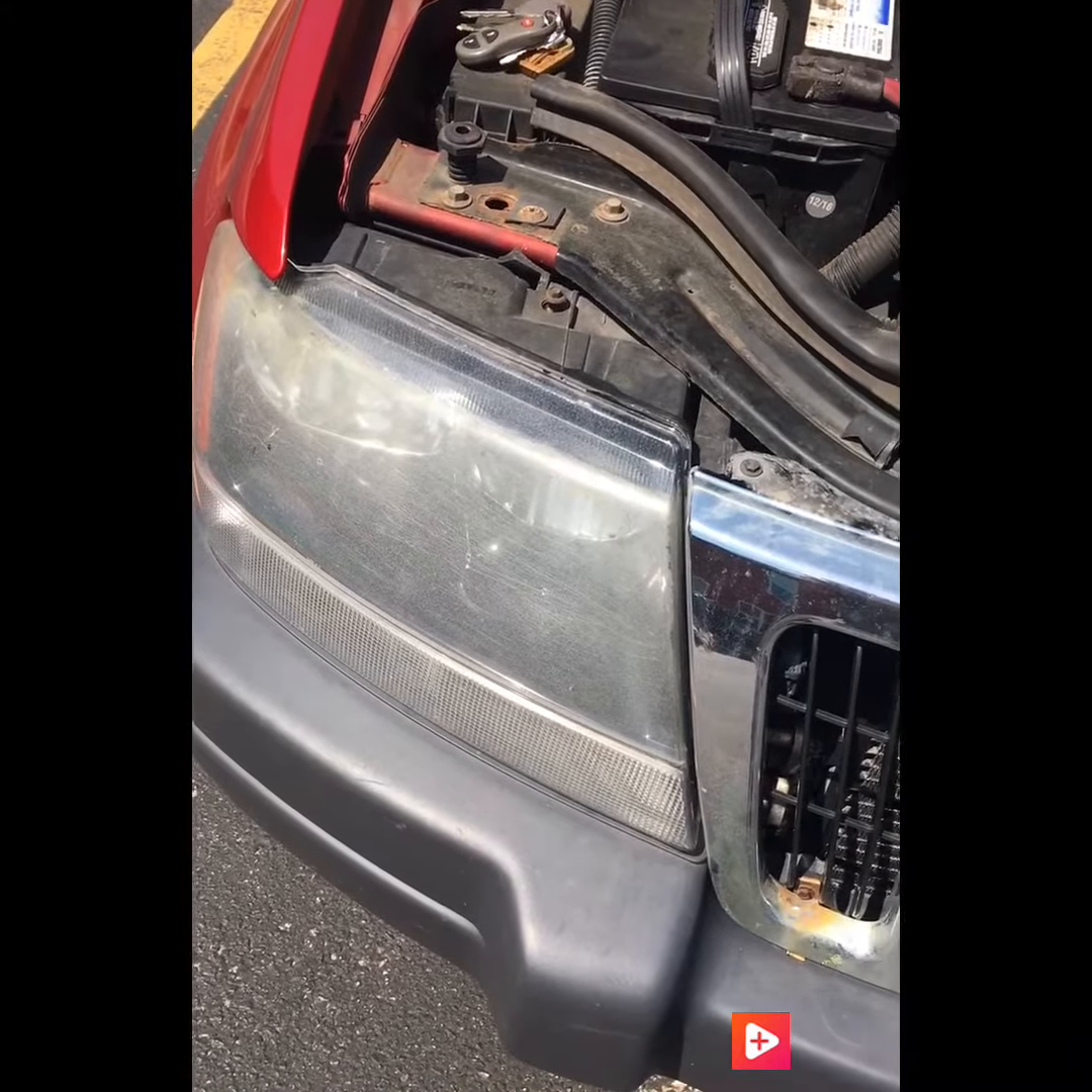I have the headlight pushed back into place now.